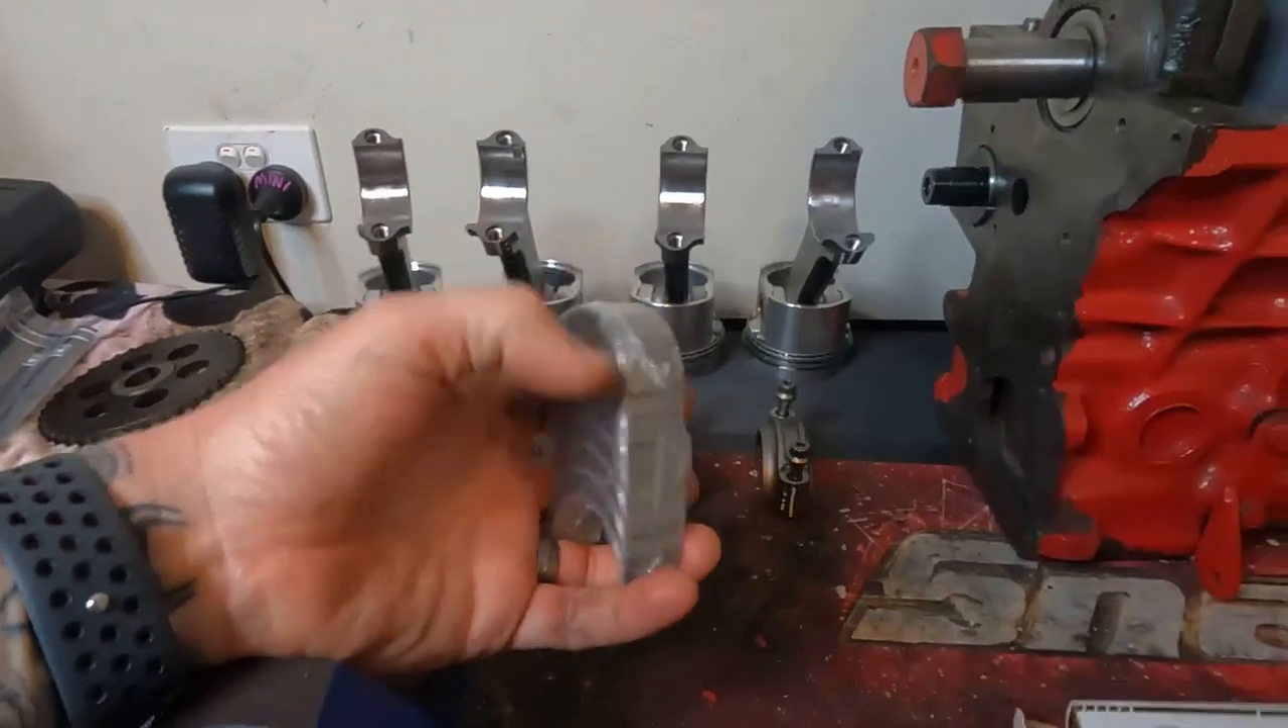So now we have all the pistons assembled to the conrods.